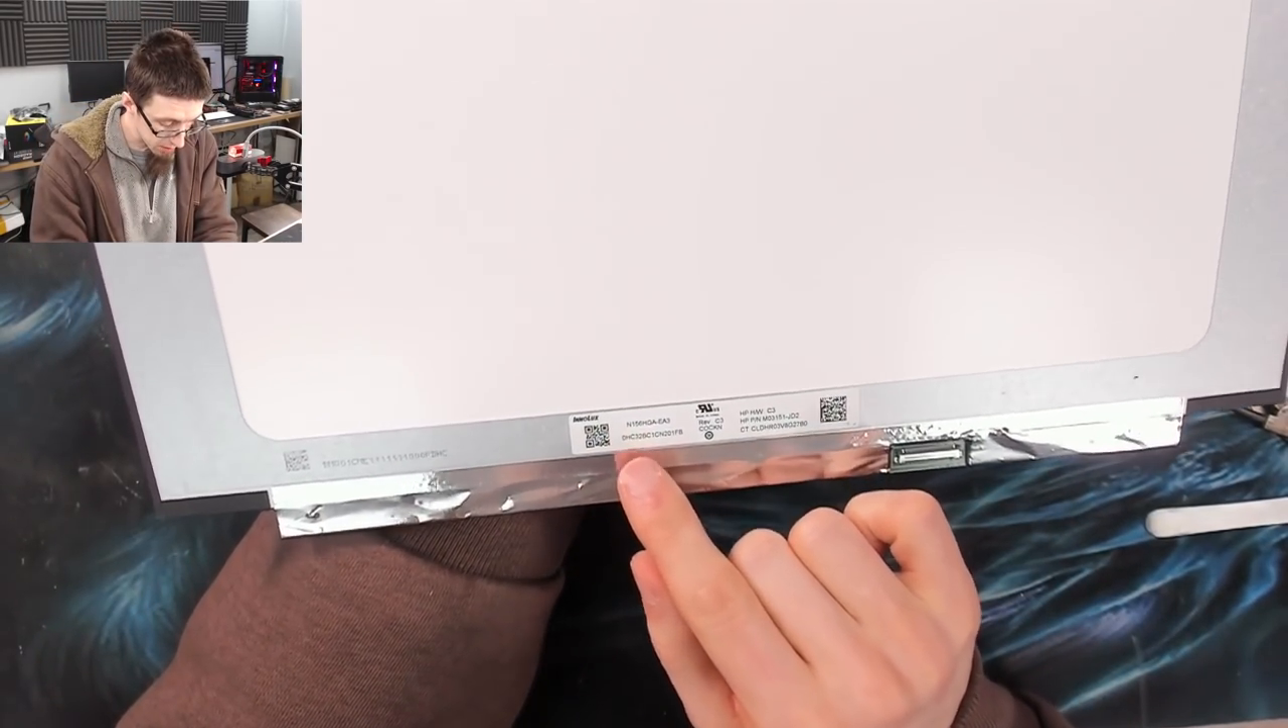Right now we have our lcd panel removed so we need a new one of these.